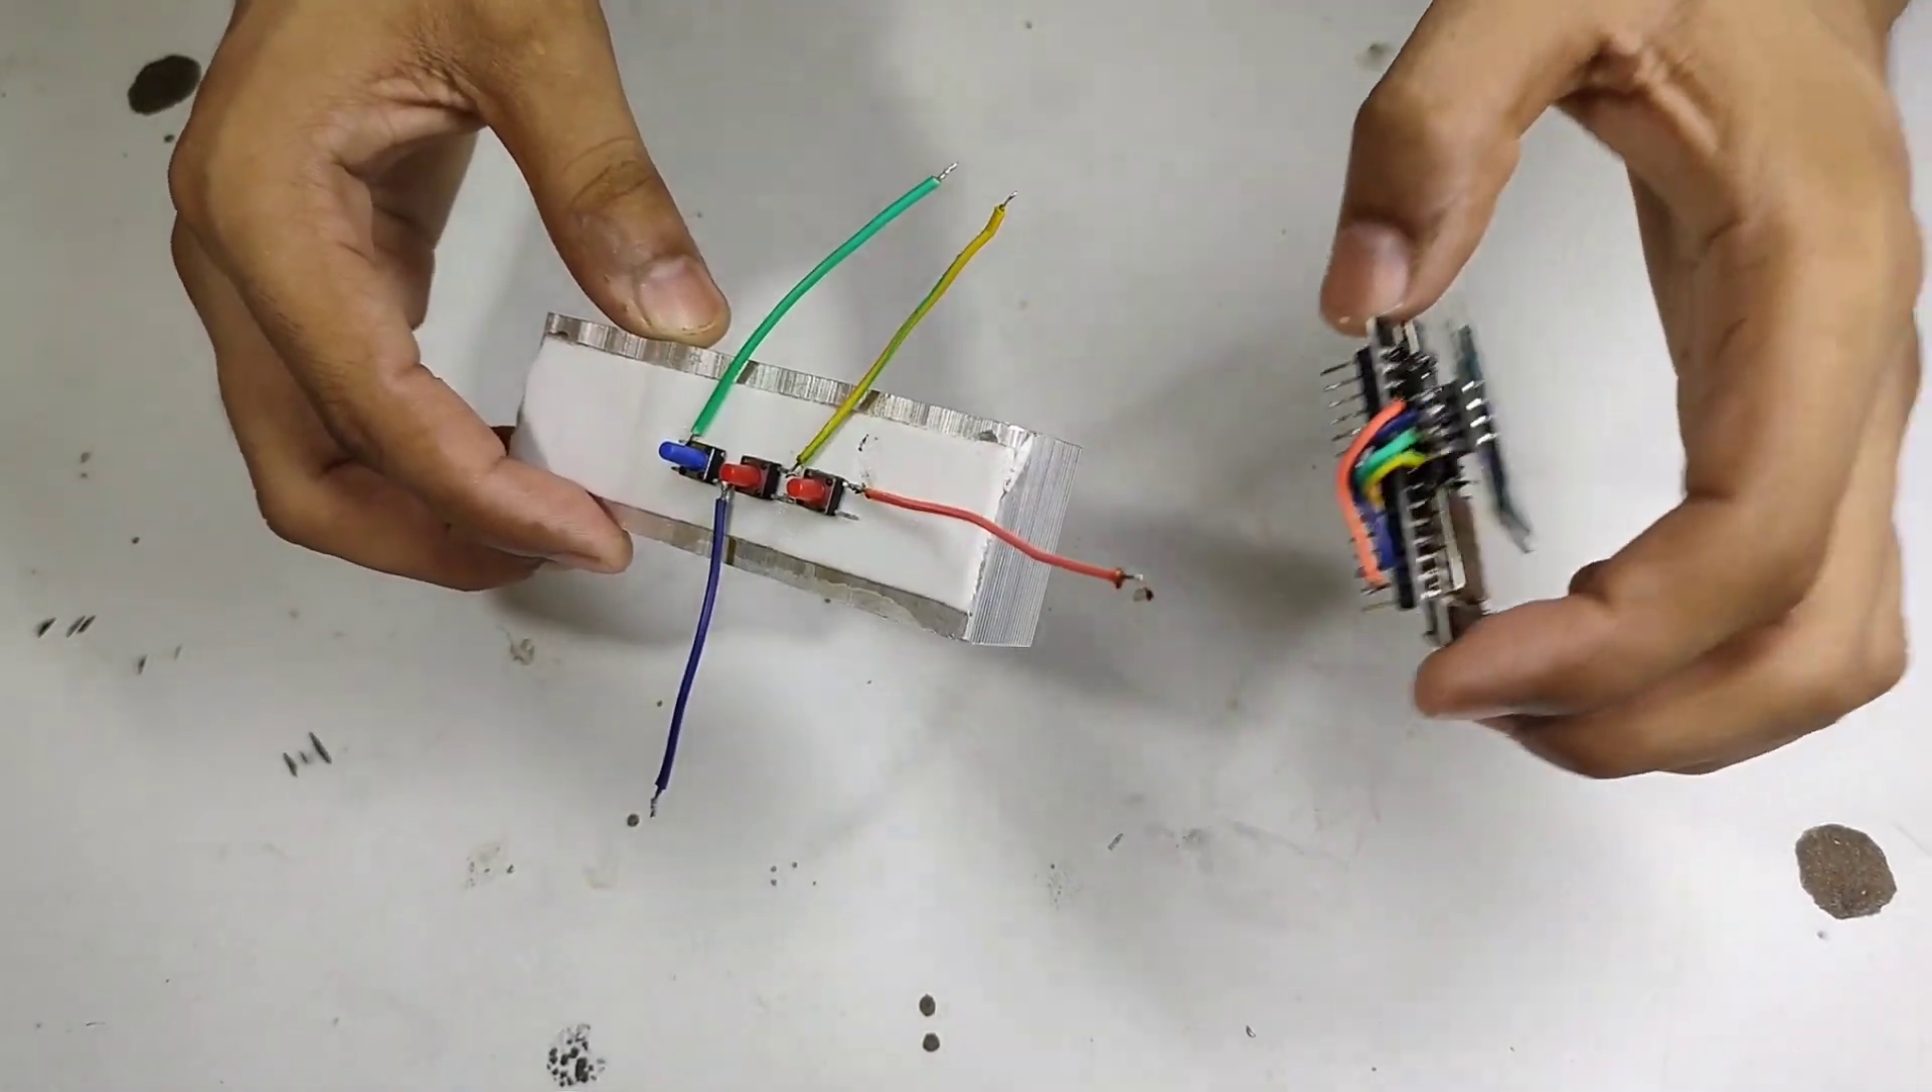फाइनली यहाँ पर मैंने कुछ इस तरीके से वायर लगा दिया है।